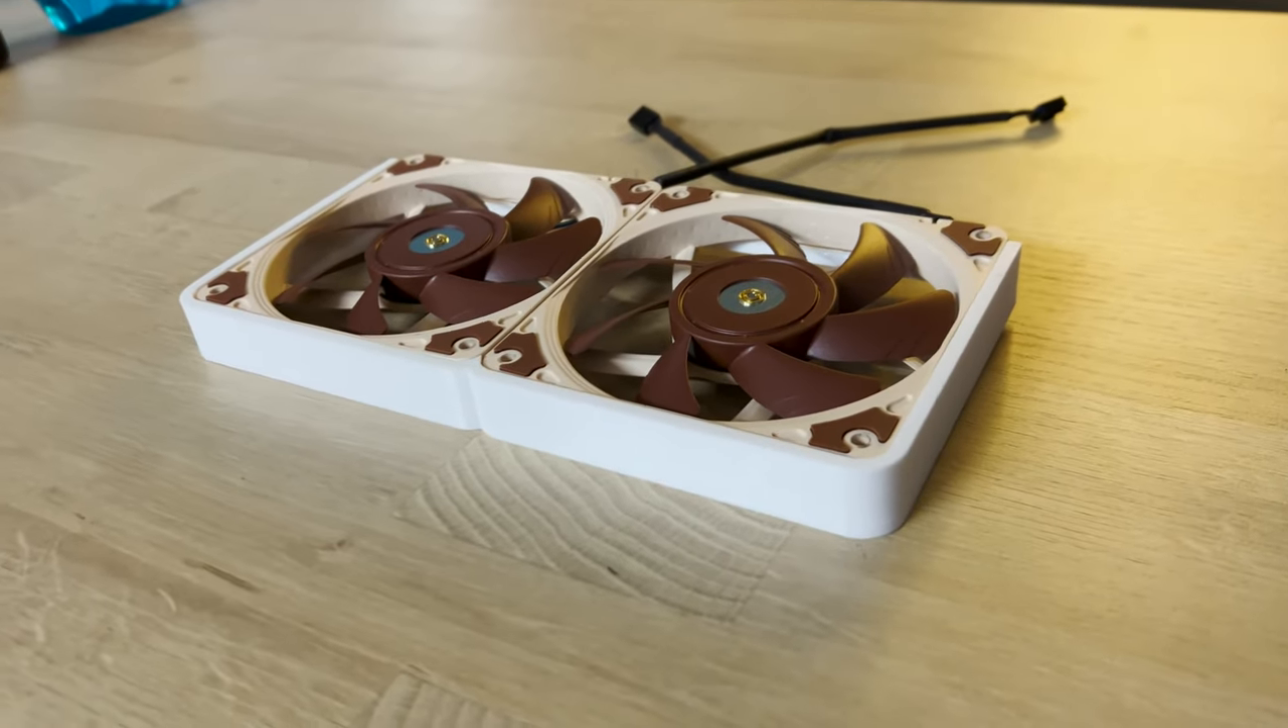As you can see I added a shroud to cover the fans.